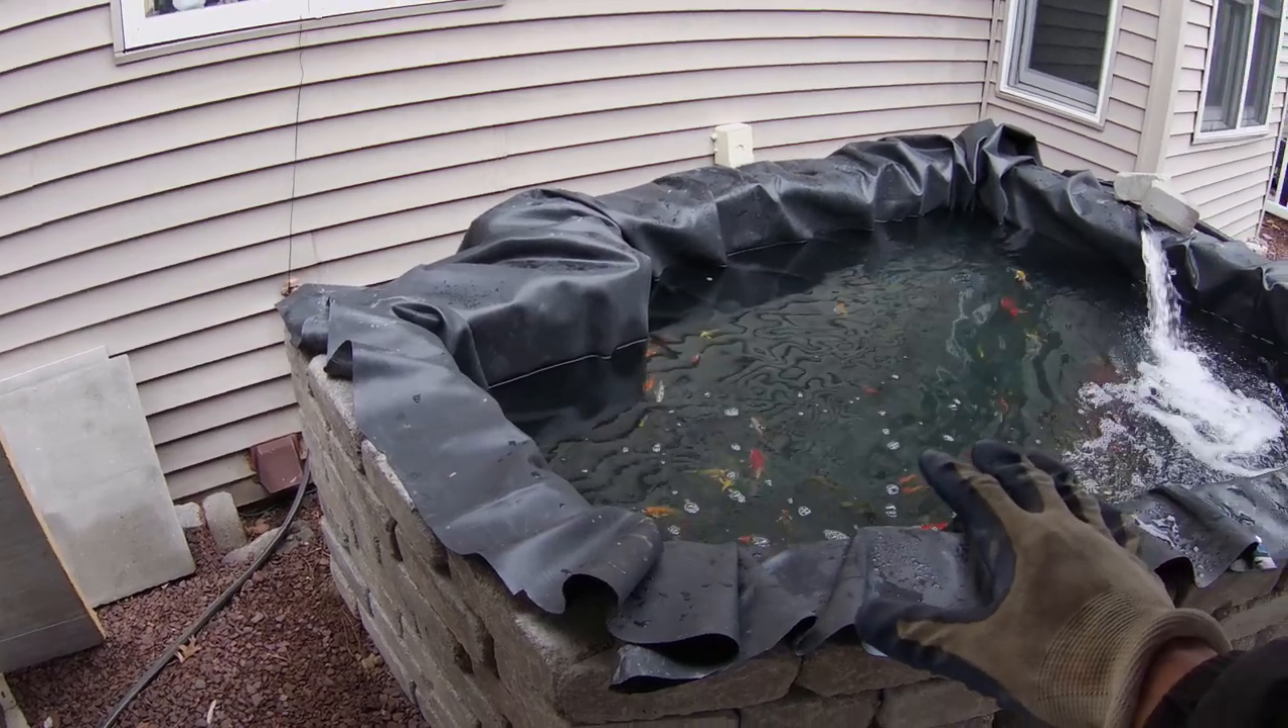All right, so the liner has been in place overnight with water to allow it to settle.